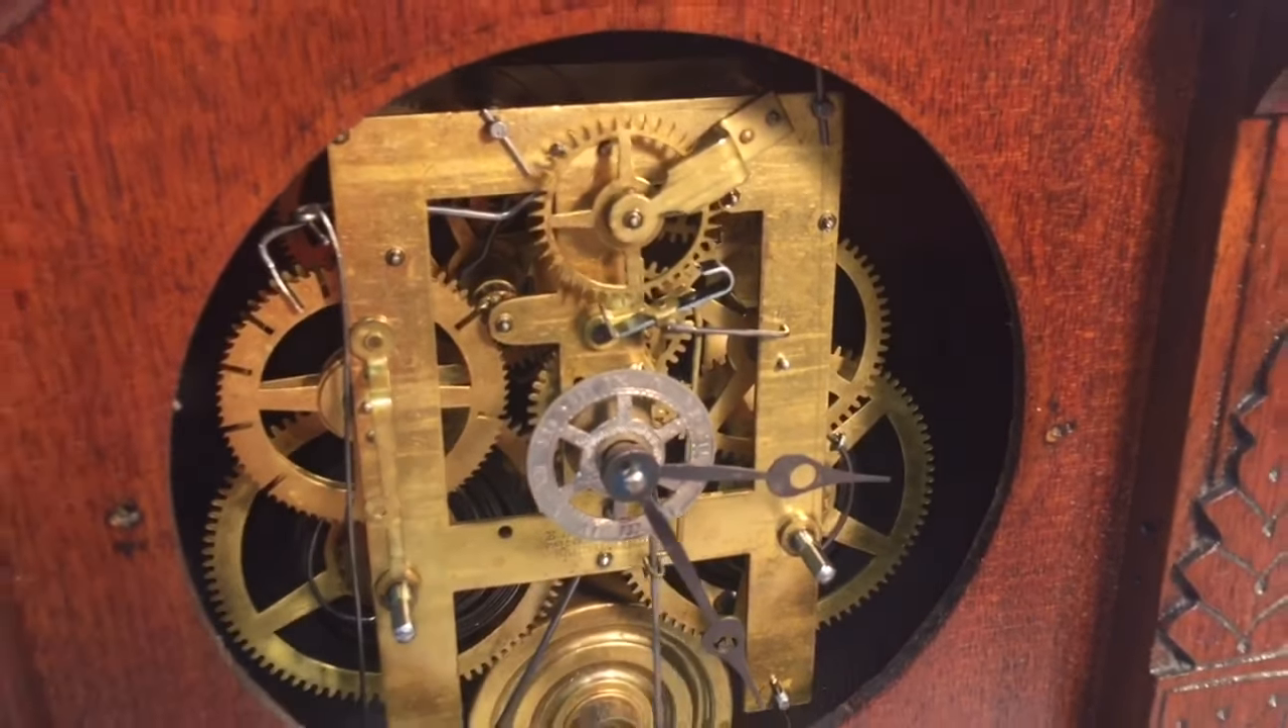I'm gonna leave the dial off for a couple of days while I determine if I'm happy with the beat and we'll put it back together.